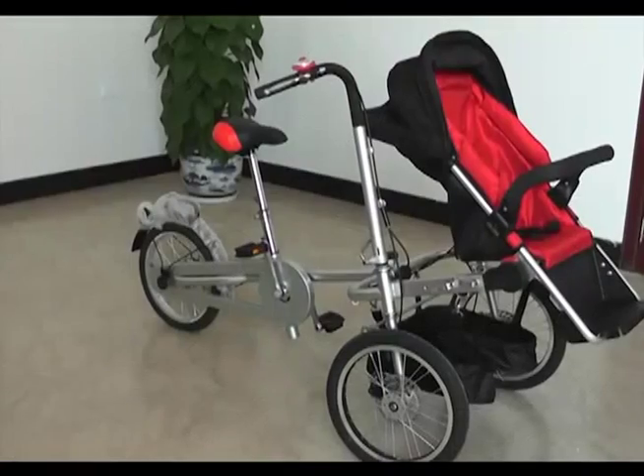Now the bike assembly is complete.